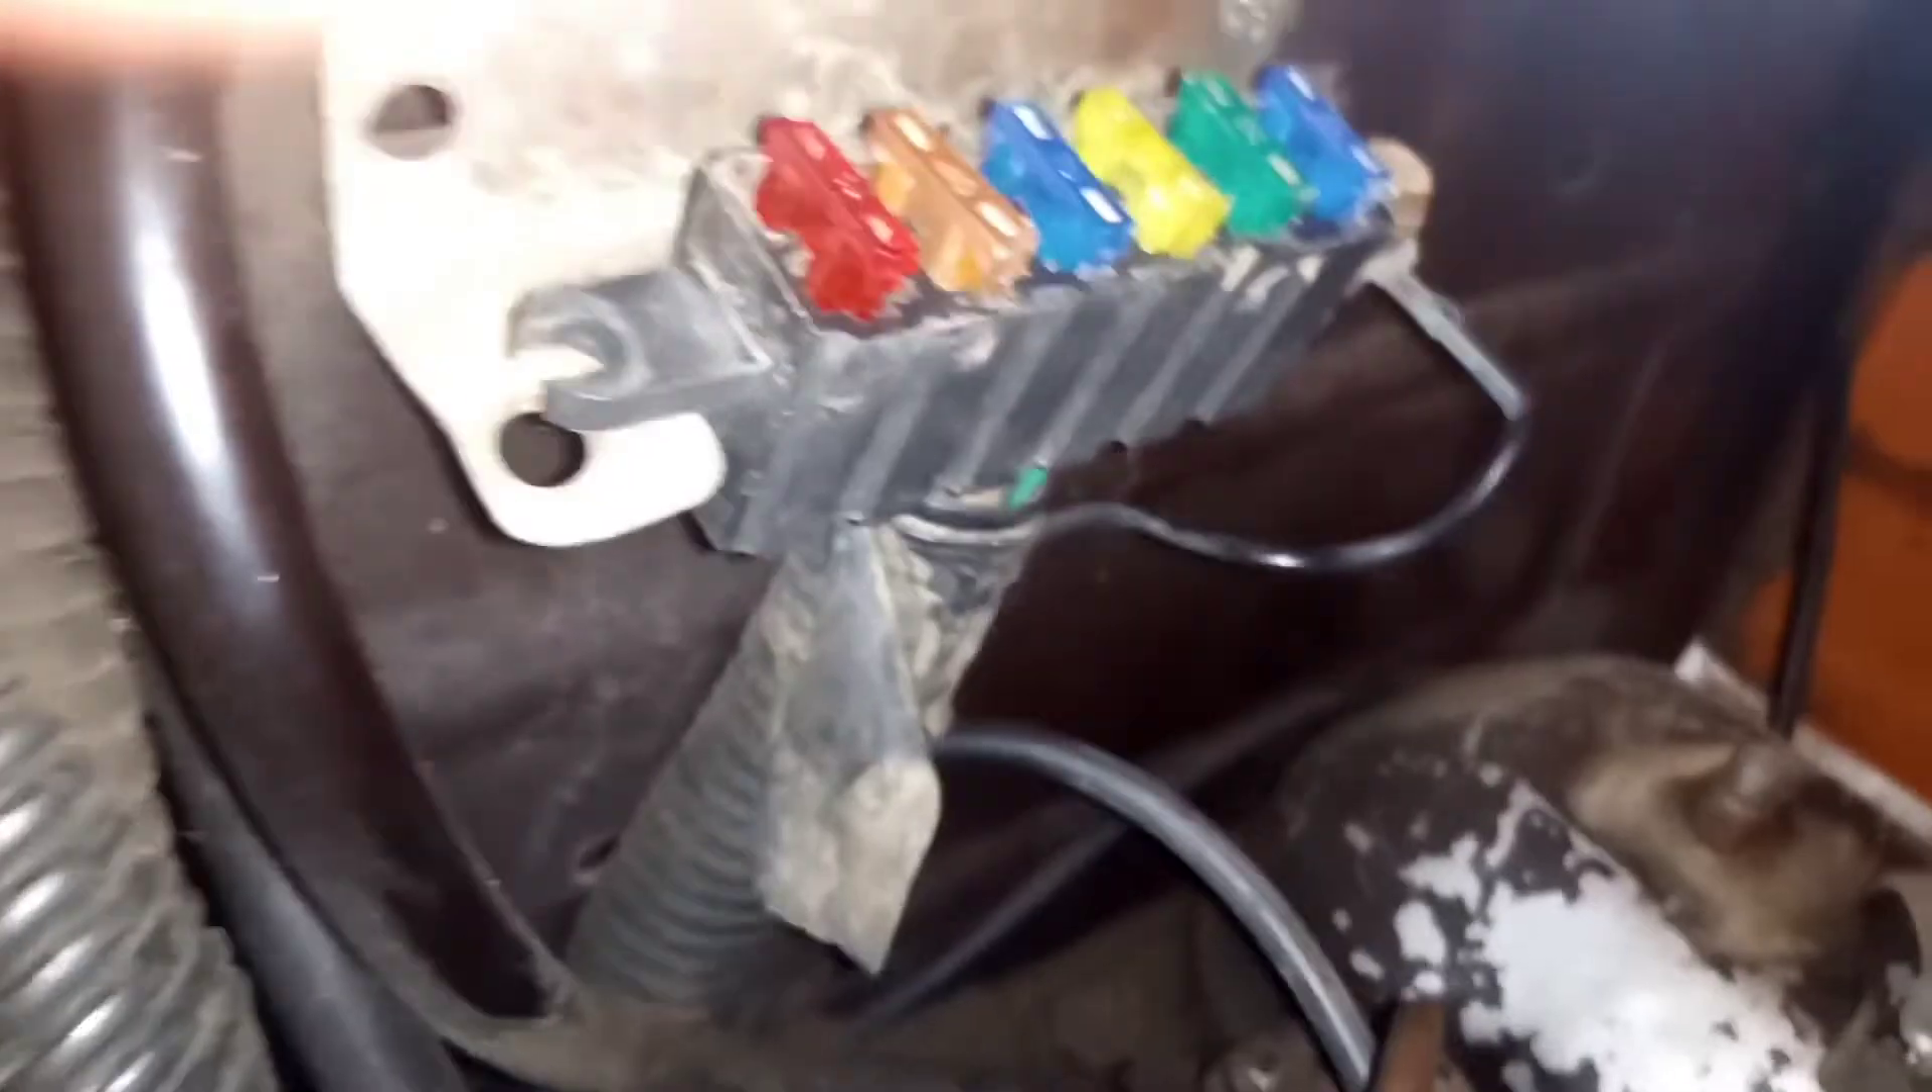دوستو میں نے تمام فیوز لگا دی ہیں۔